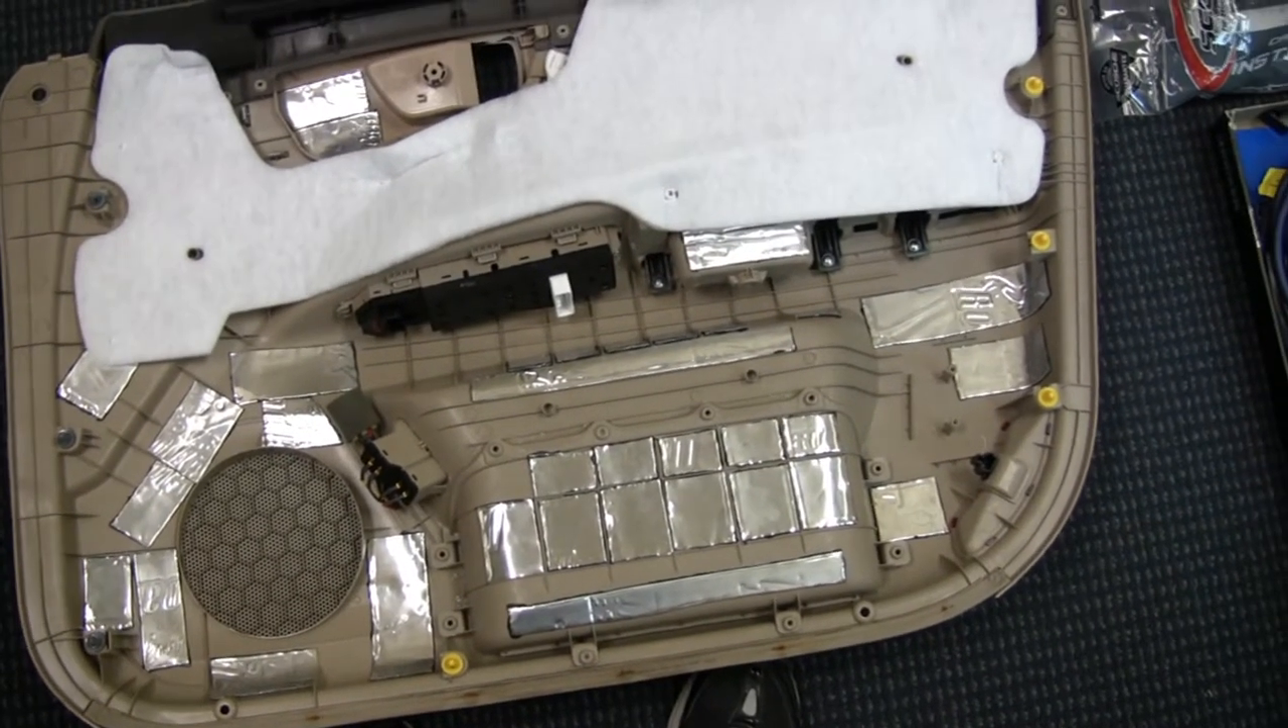I'm still waiting for my speaker so that's why my door panel isn't on.